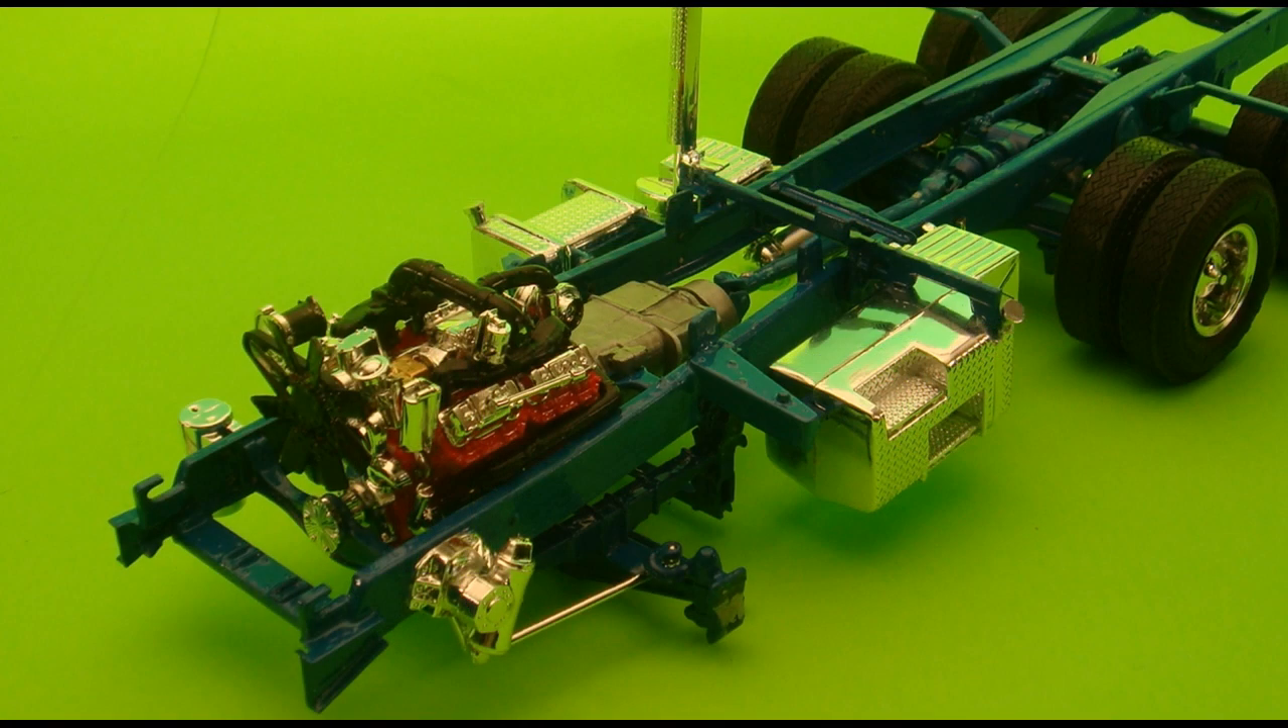And the completed engine assembly then is snapped into the chassis assembly.